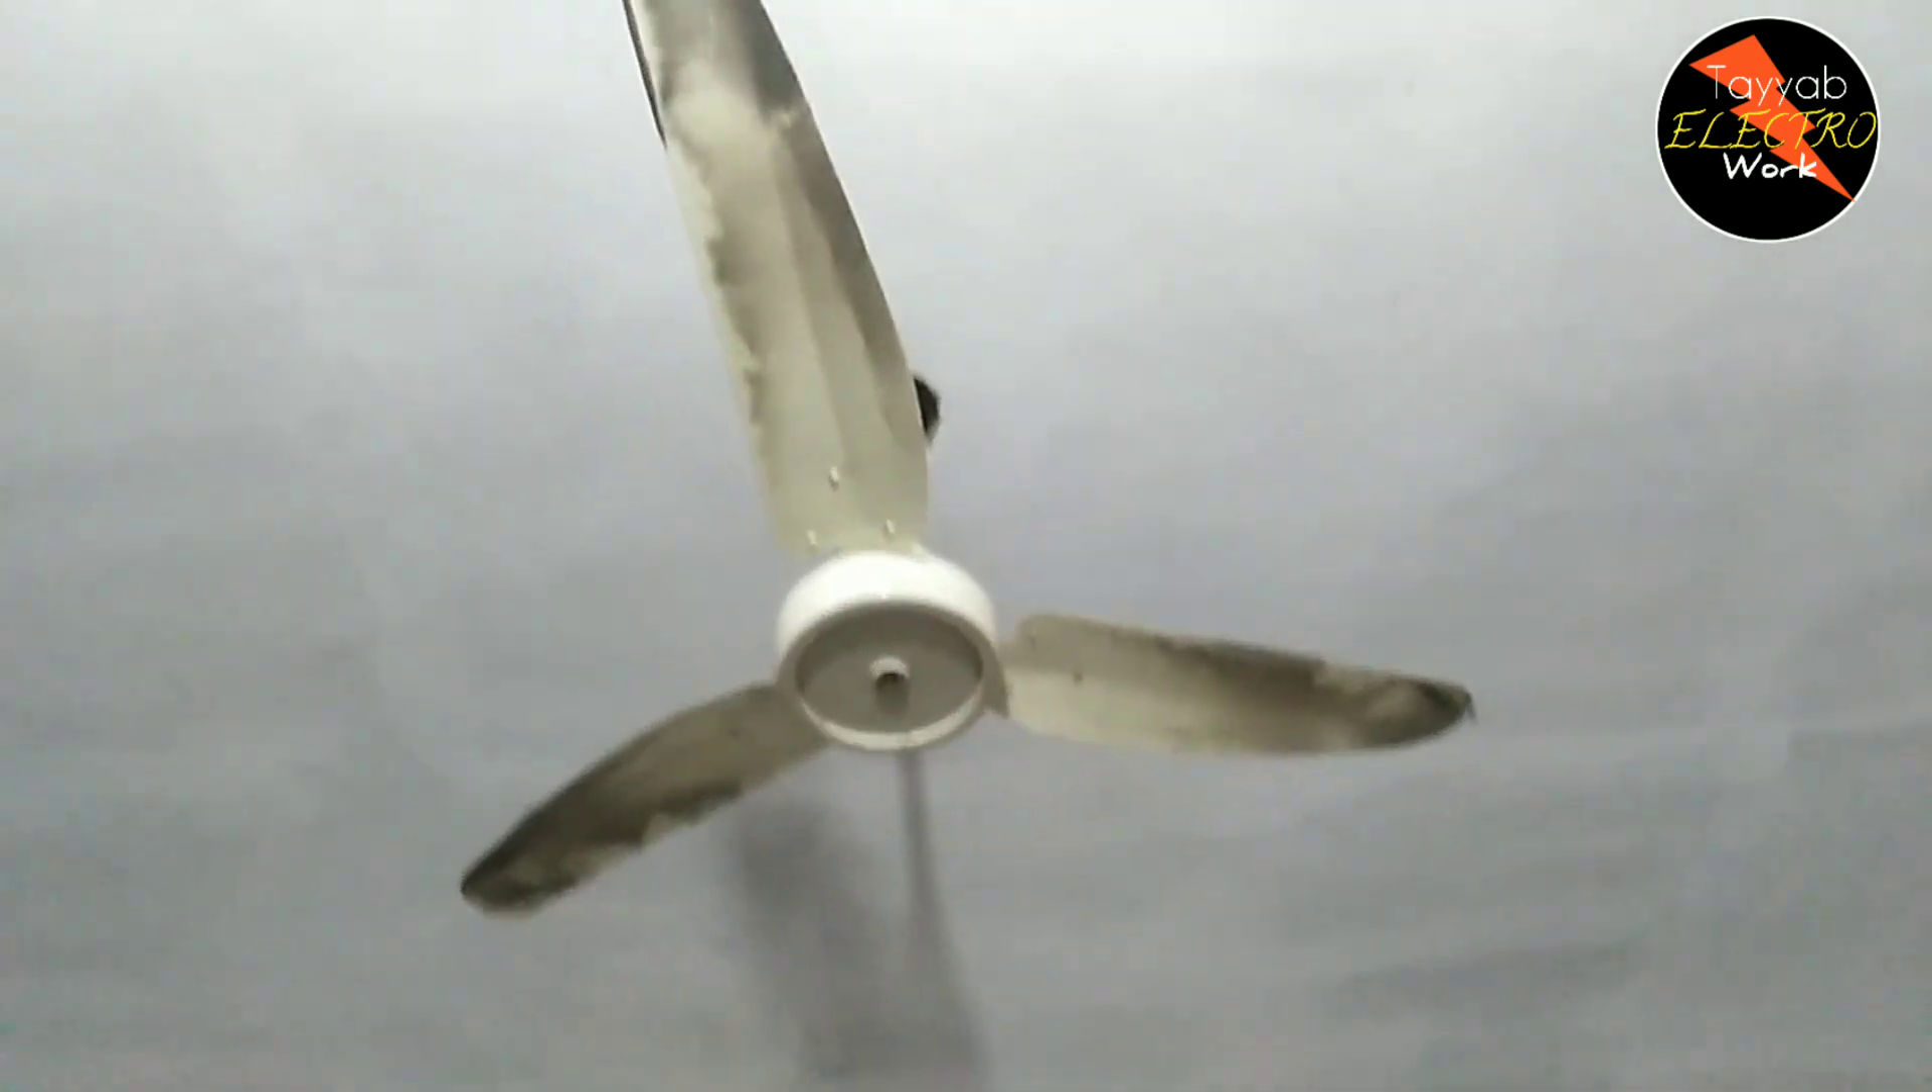یہ دیکھیں پنکھے کو میں نے لگا دیا چھت کے ساتھ۔